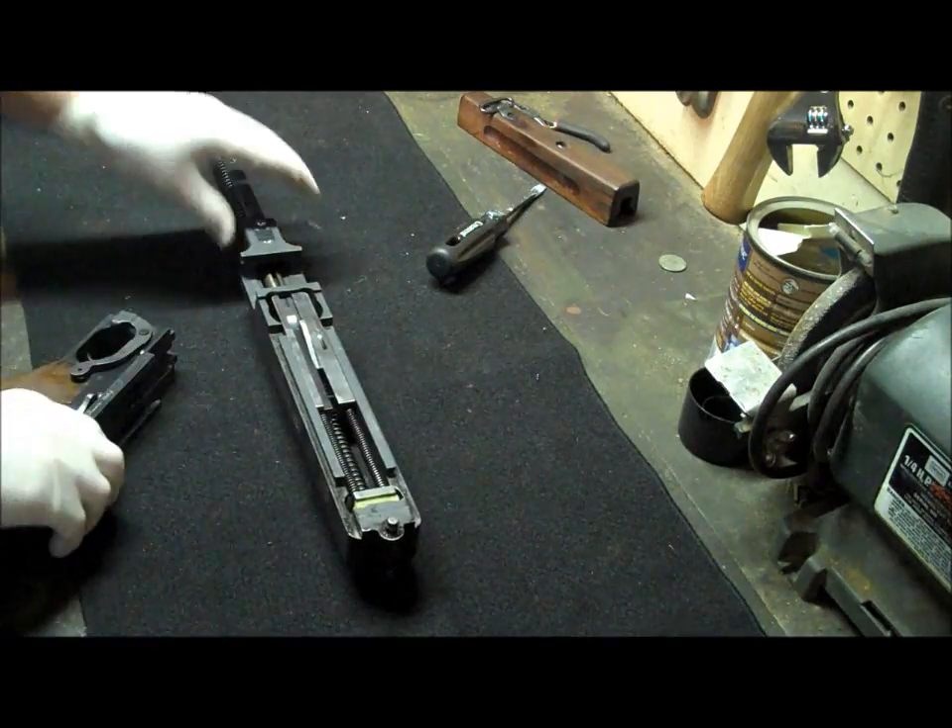So now we've stripped the upper from the lower.